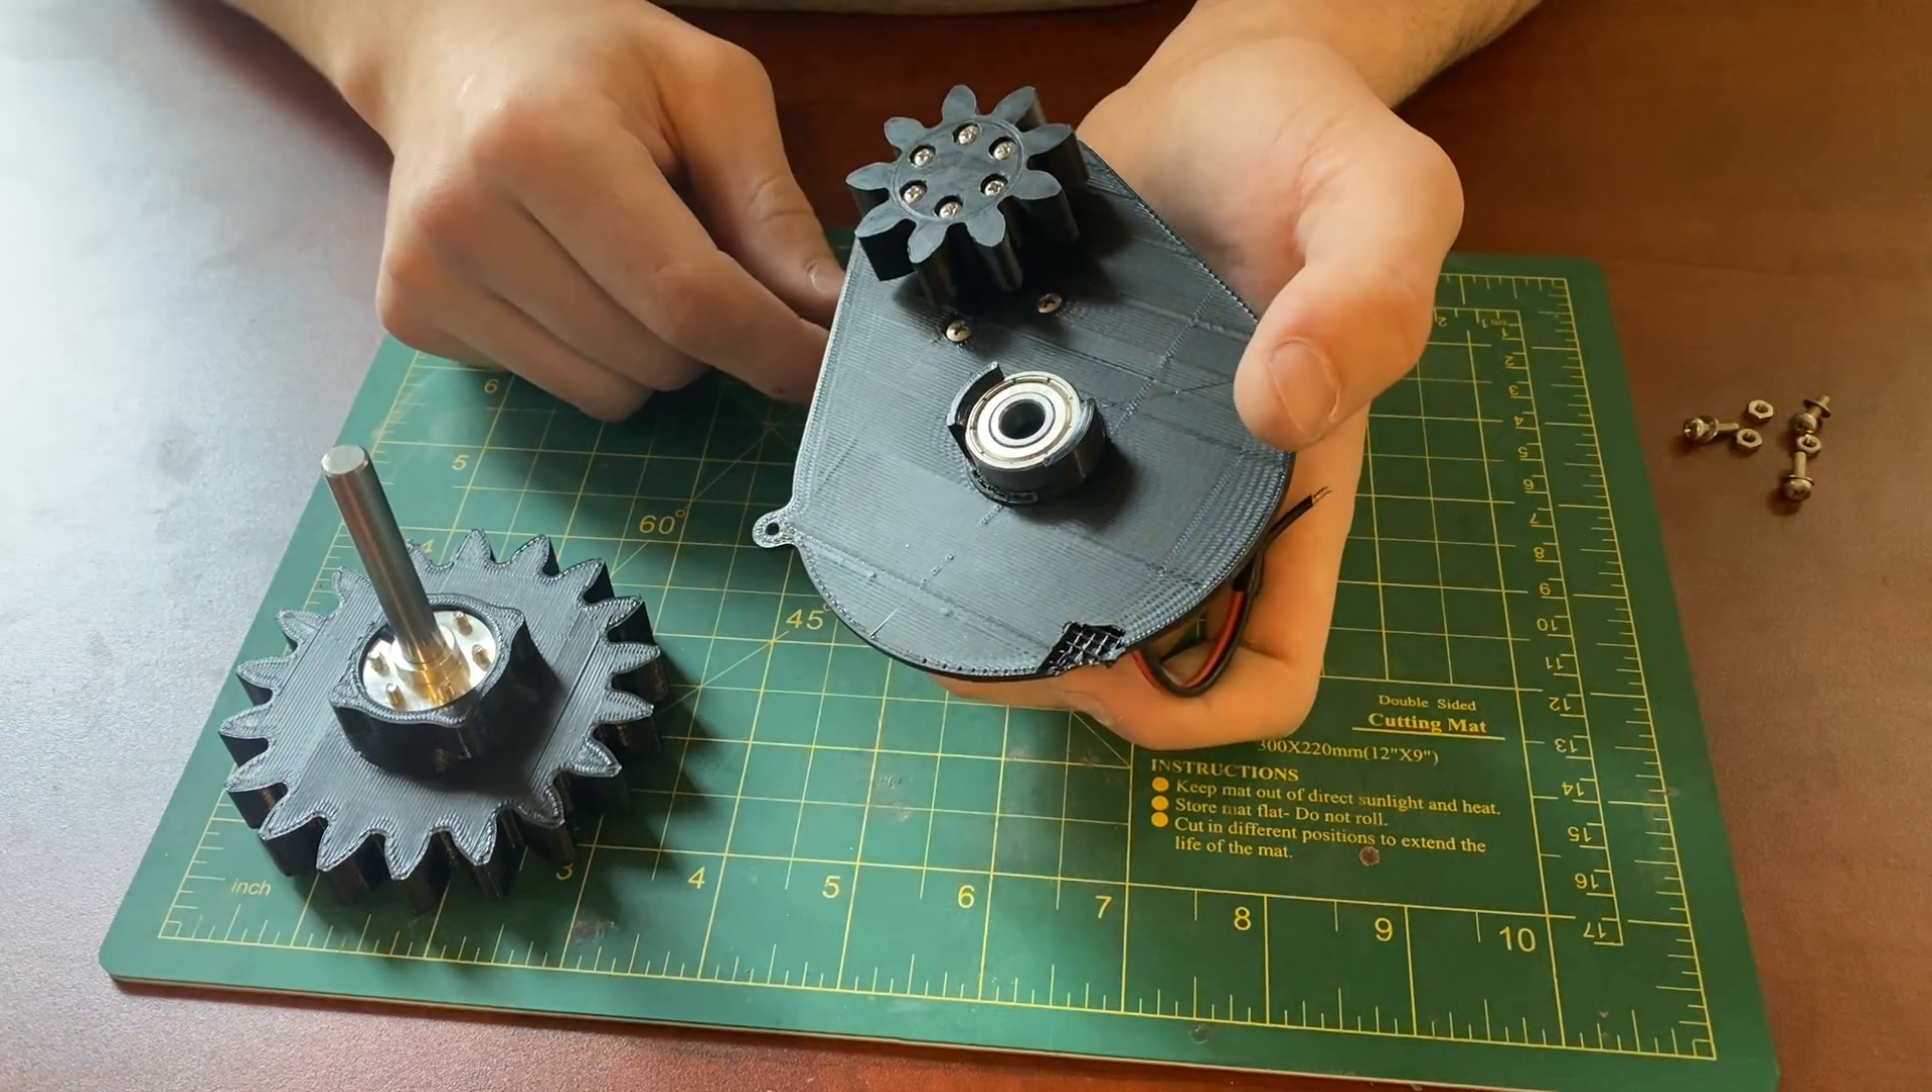The bearing just snaps in very nicely and it fits well.